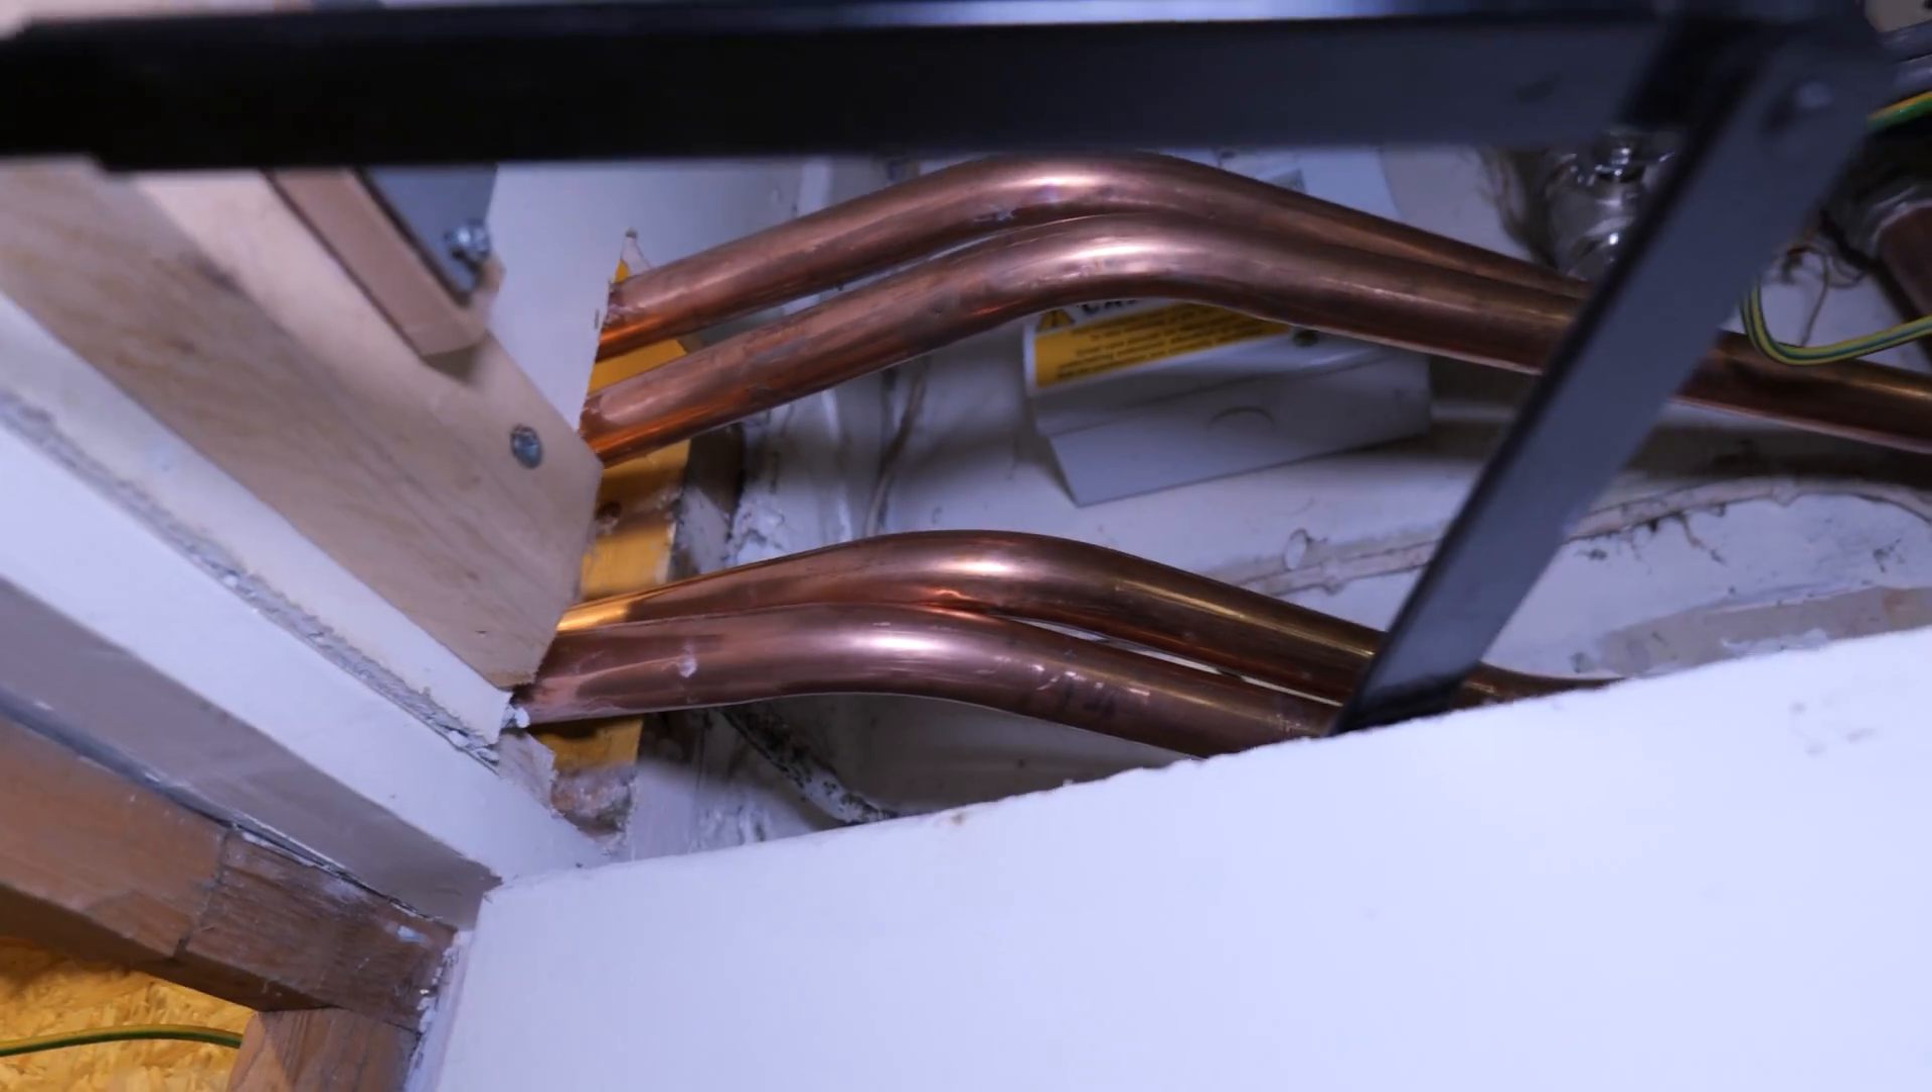I've just started to get some of the pipe work through up here.